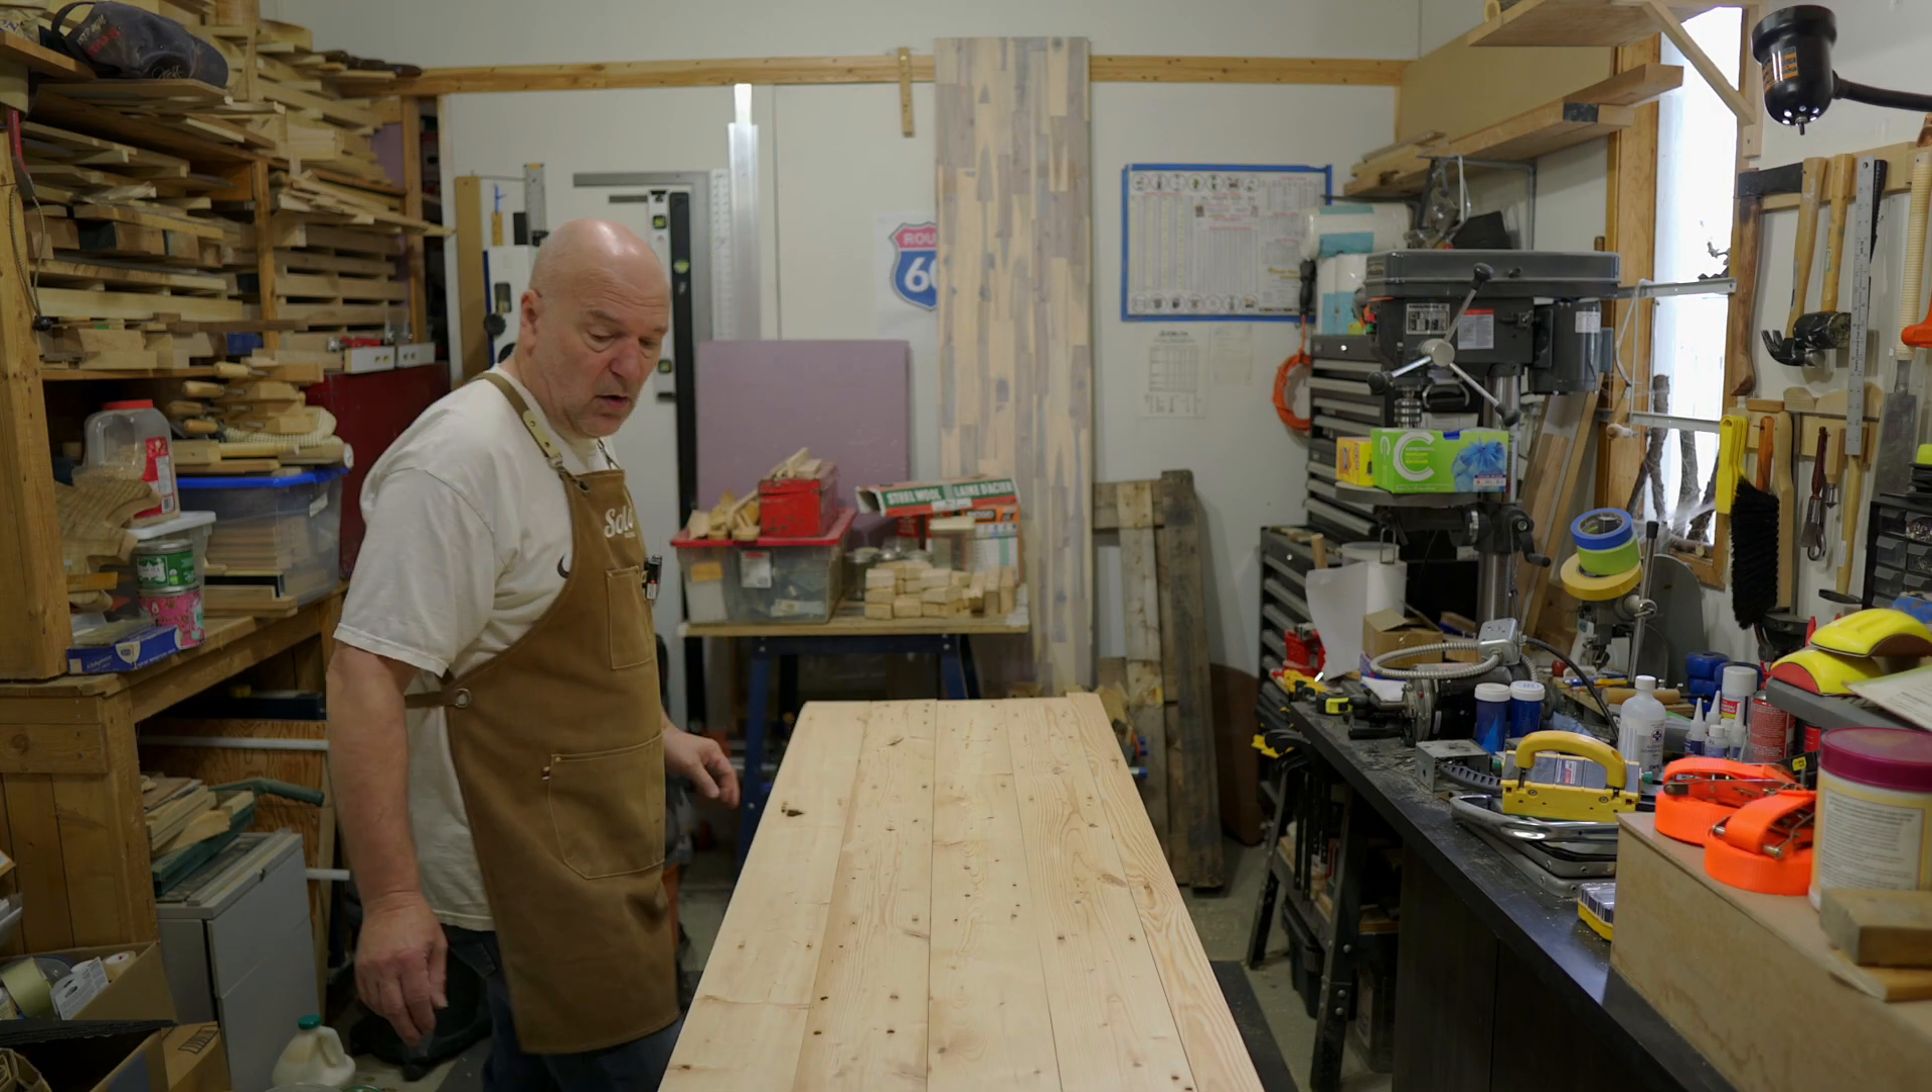You can see I've lined up the boards already.